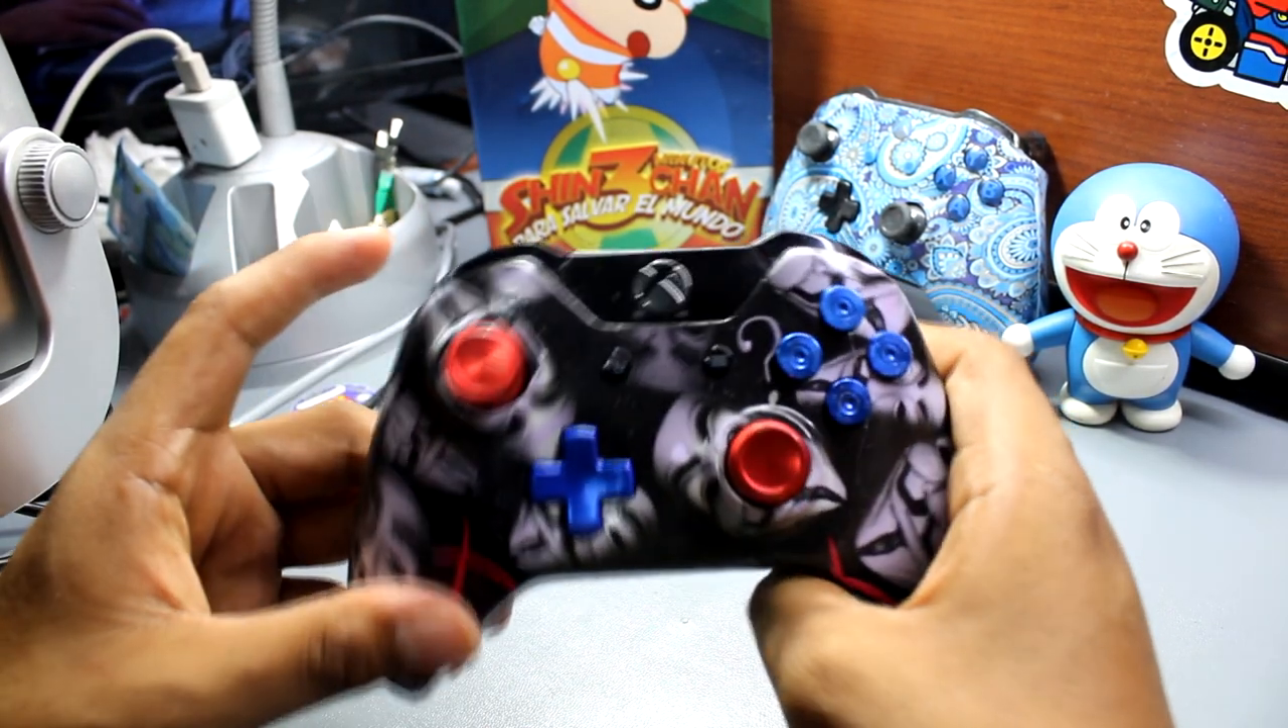Listo Ya pueden observar El control Totalmente armado.